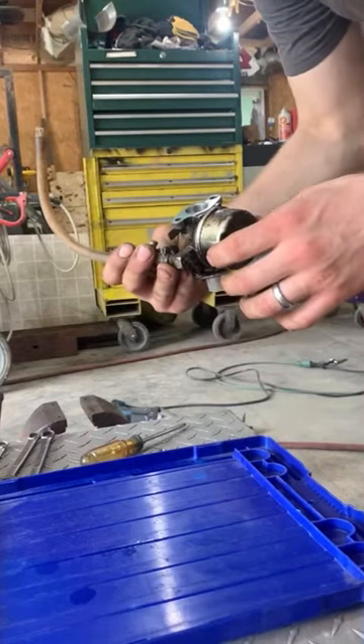All right i got the carburetor off as you can see the outside is pretty grimy looking.